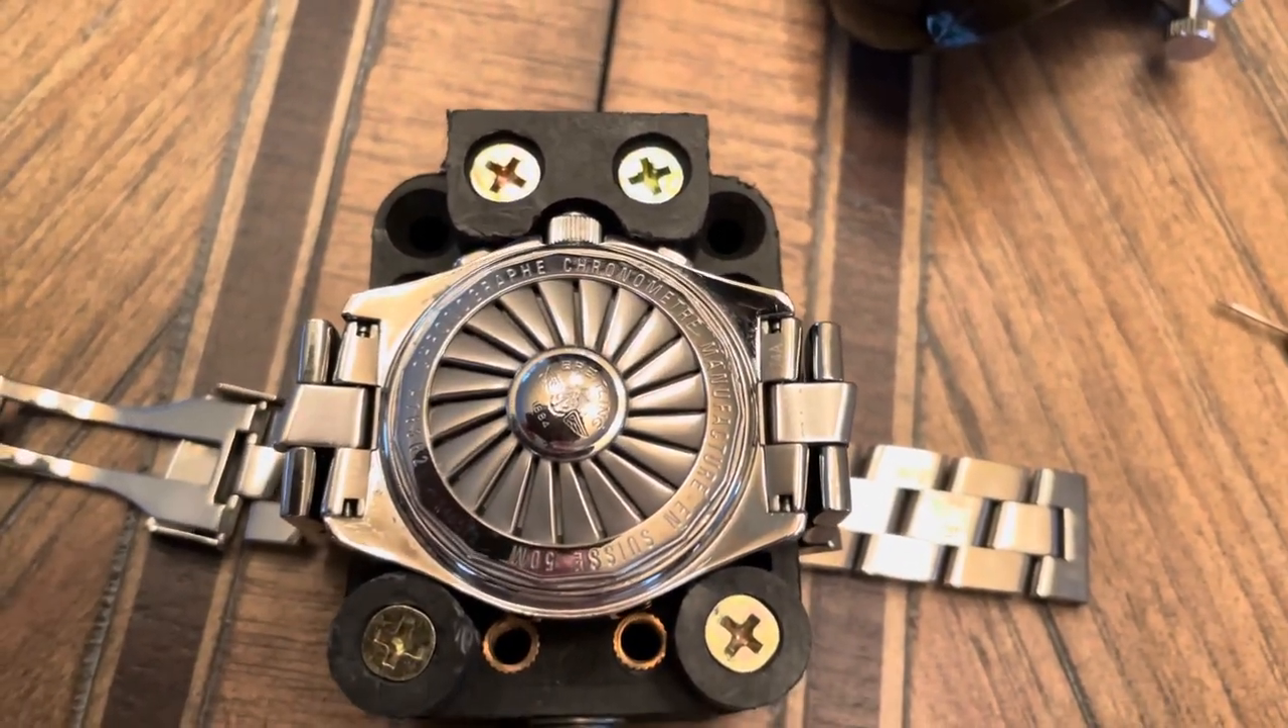Okay, so I have the watch connected to the battery watch holder.